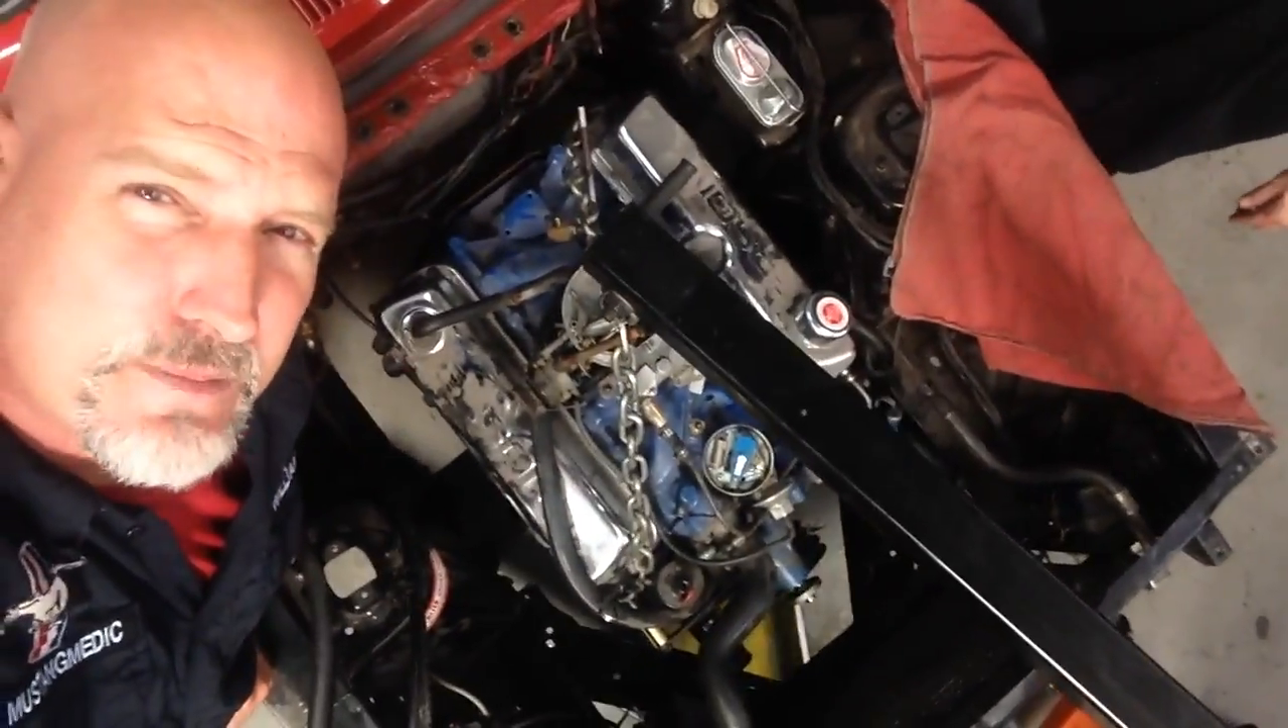There's a view of the motor about to come out.